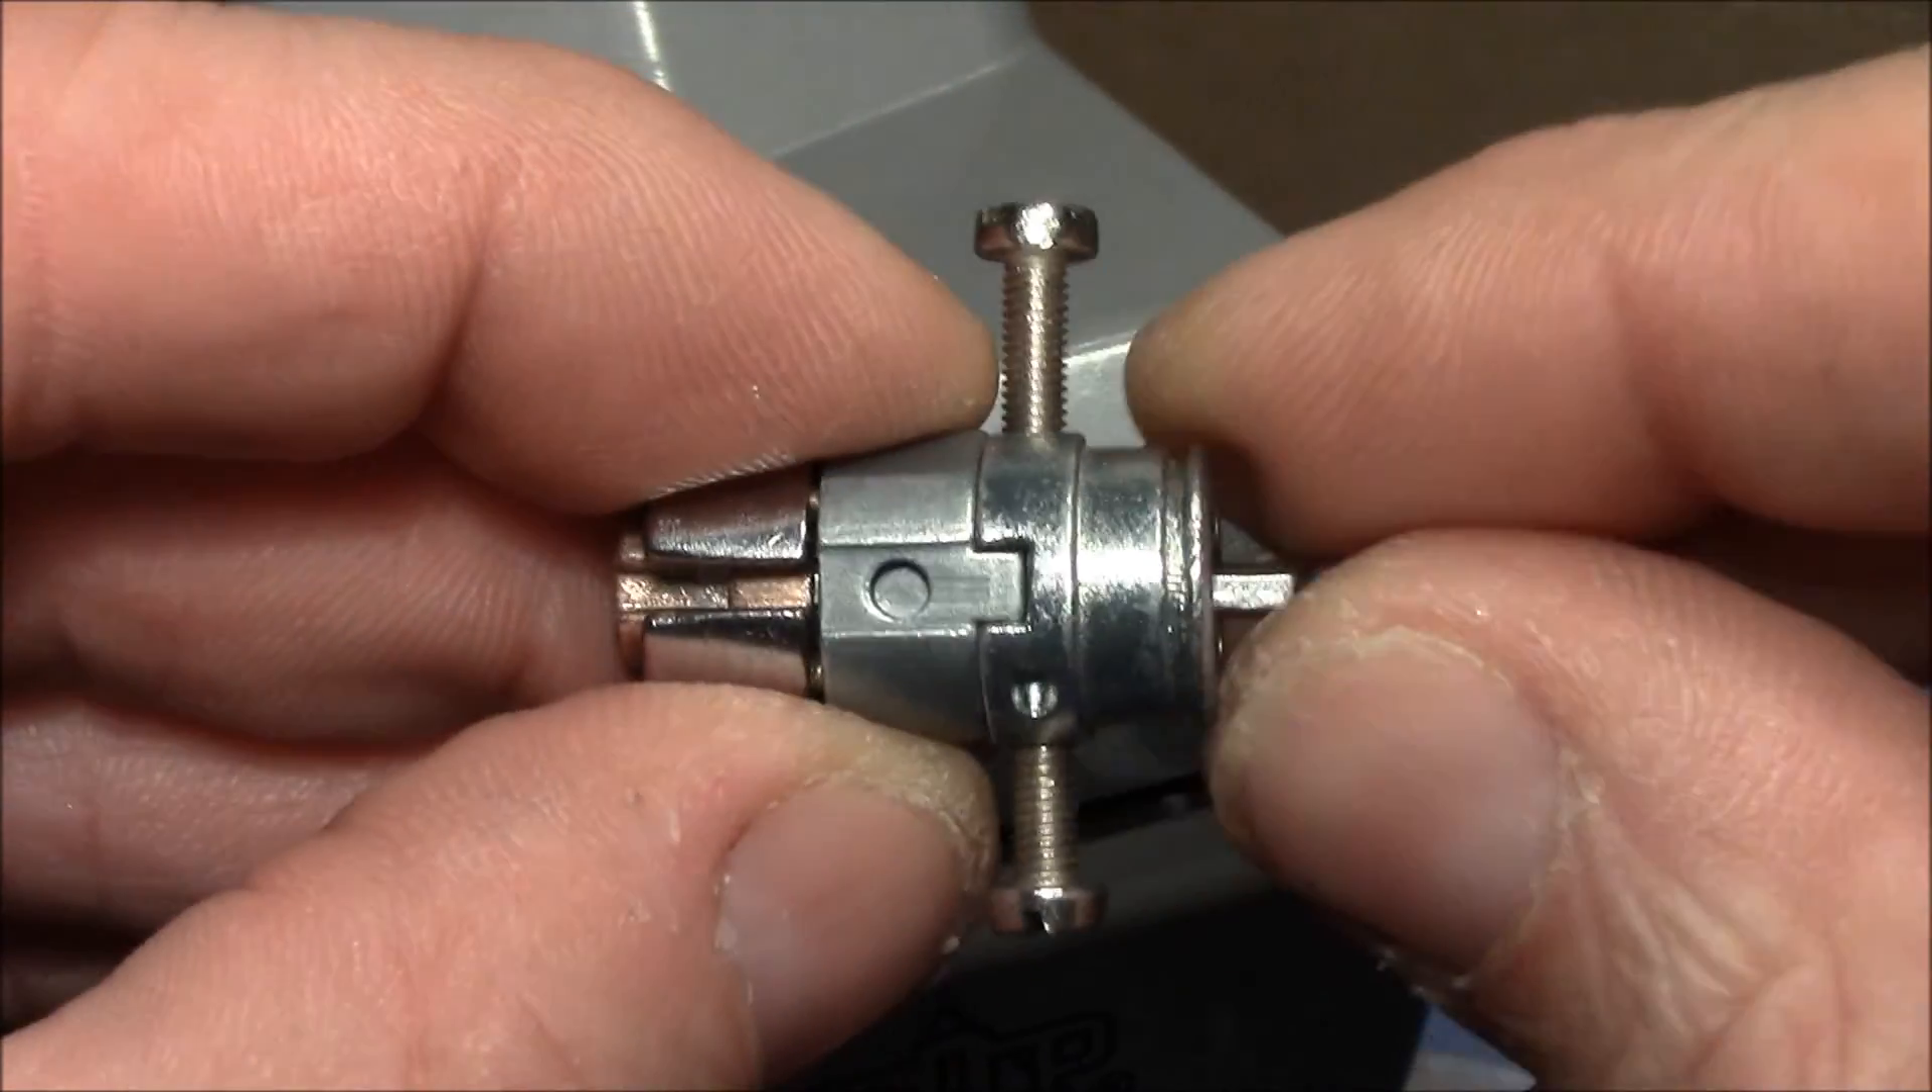I've put back the two screws in the very bottom part.